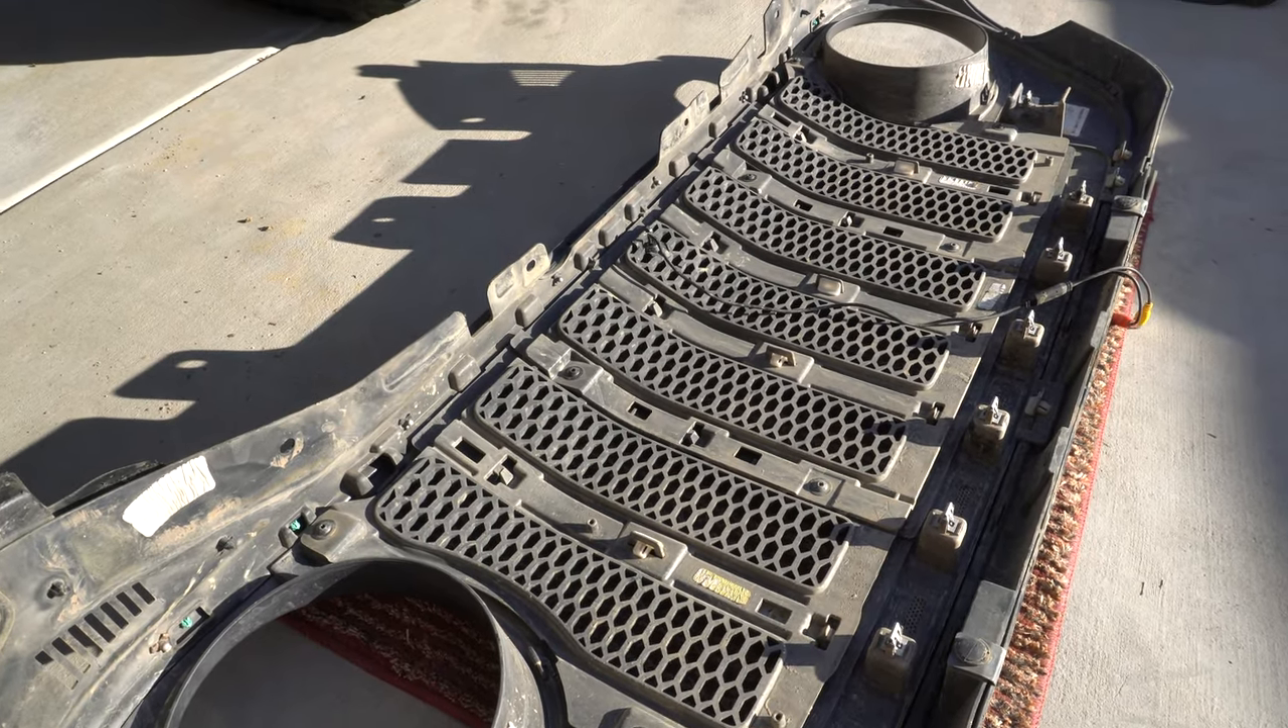Okay so we have the grille off and we're getting ready to swap out the stock jl inserts for the gladiator inserts.